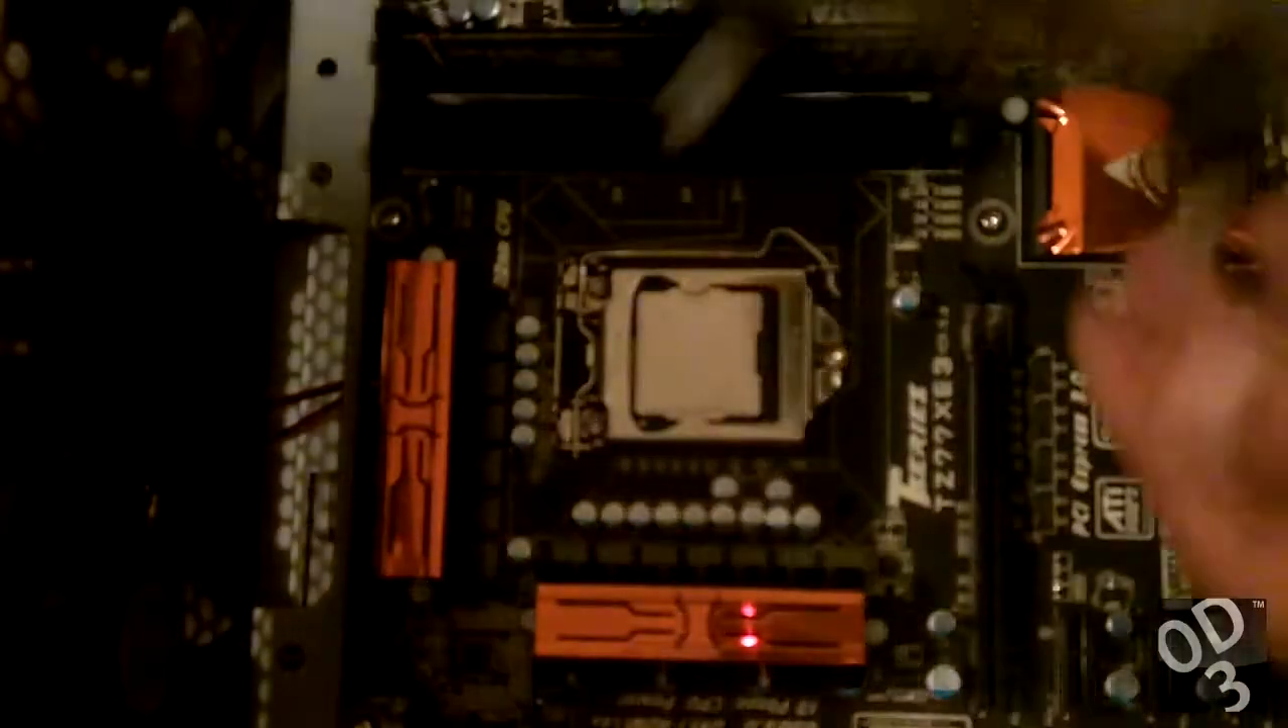Now the cpu is successfully installed onto your motherboard.